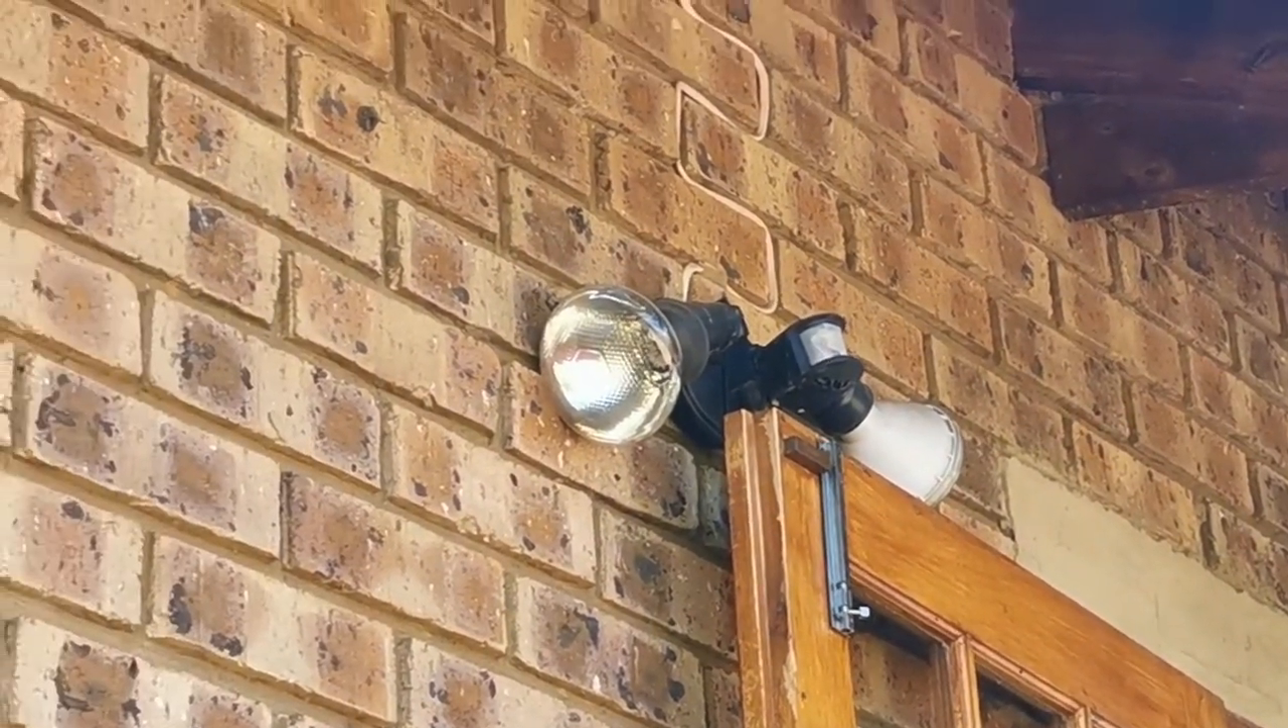The sensor at the top has been damaged due to the door the light is too low and every time you open the door it bumps the globe.